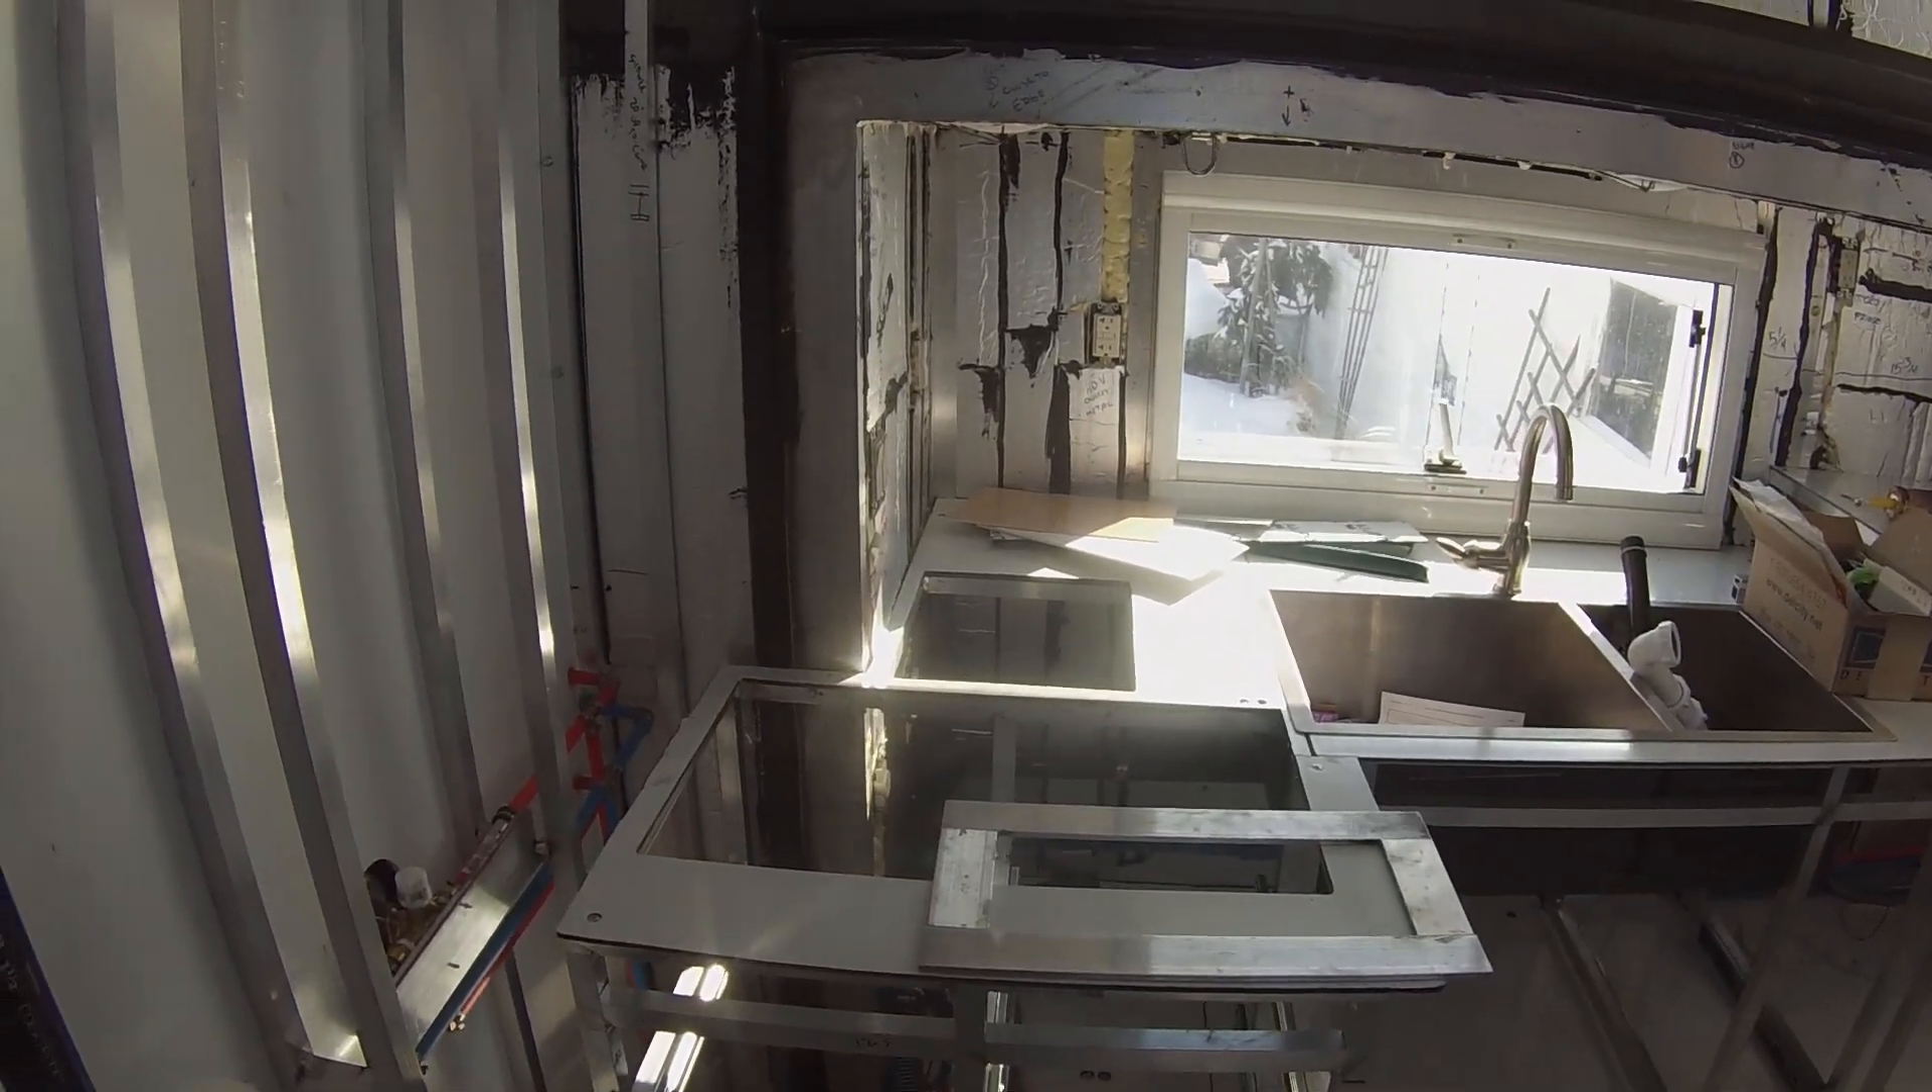Obviously for the counter the substrate is in already i have my cutouts for the cooktops and the sink.